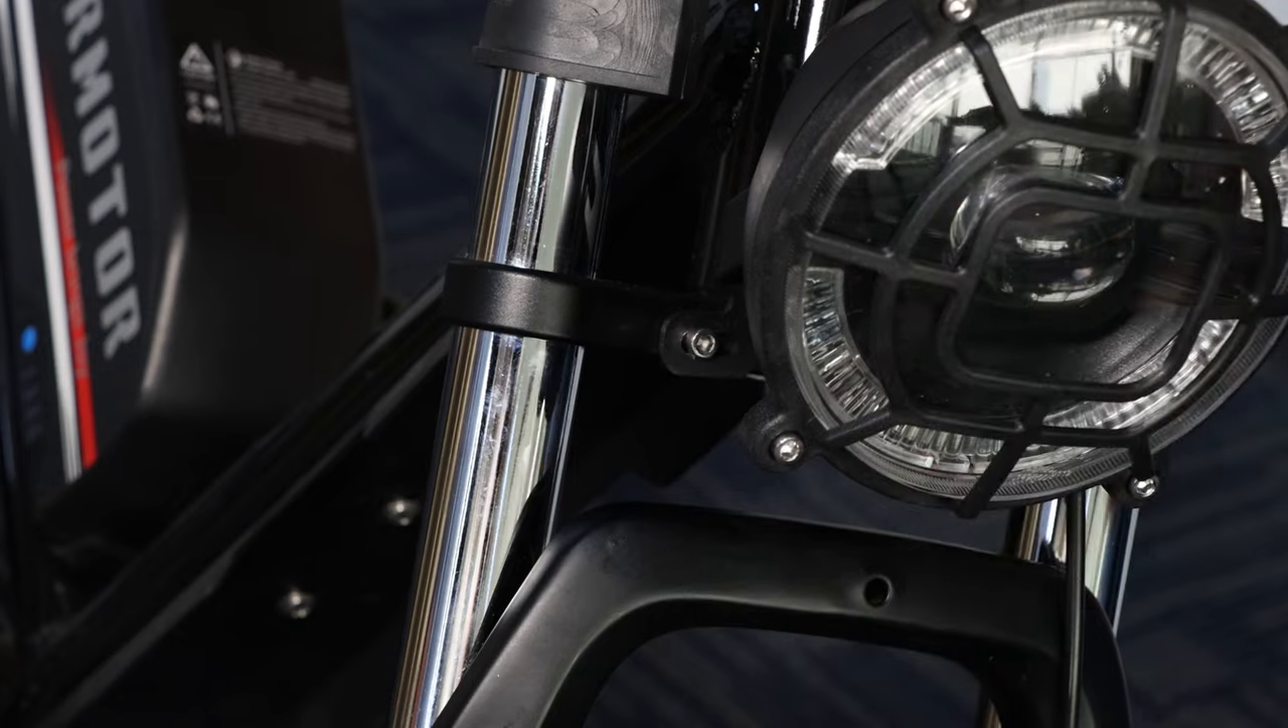And you can see that our screws are all in and the light is now all set. This is how you should be looking like when you are done.